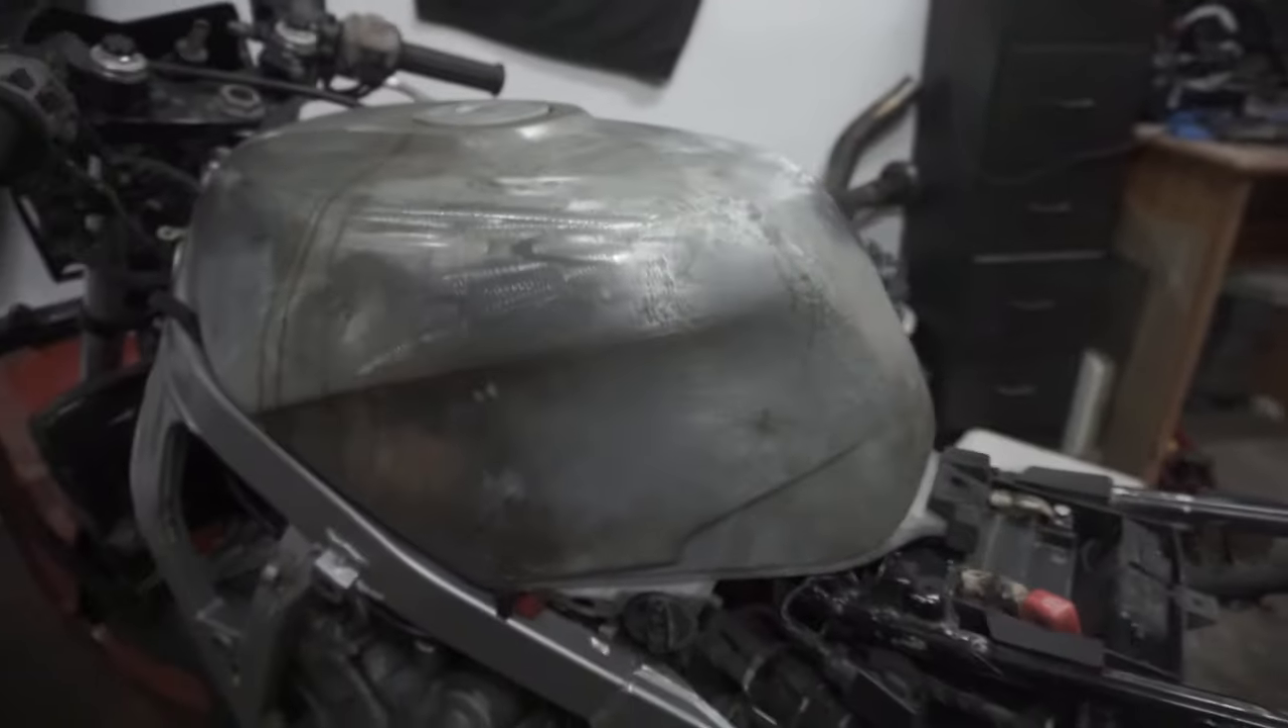Der frisch revisierte Tank ist wieder drauf.